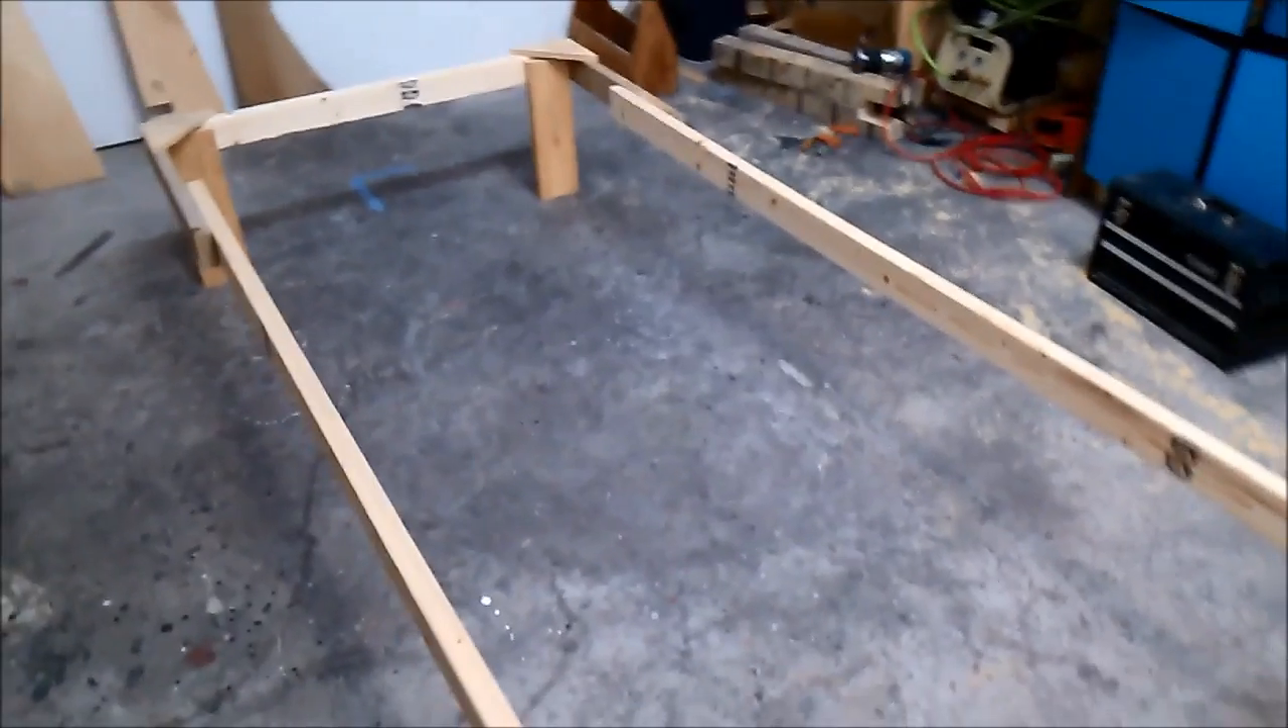Okay, I just finished putting together the frame for the cradle for the Coresound 15. I'm in a big building, so excuse the echoey sound here.